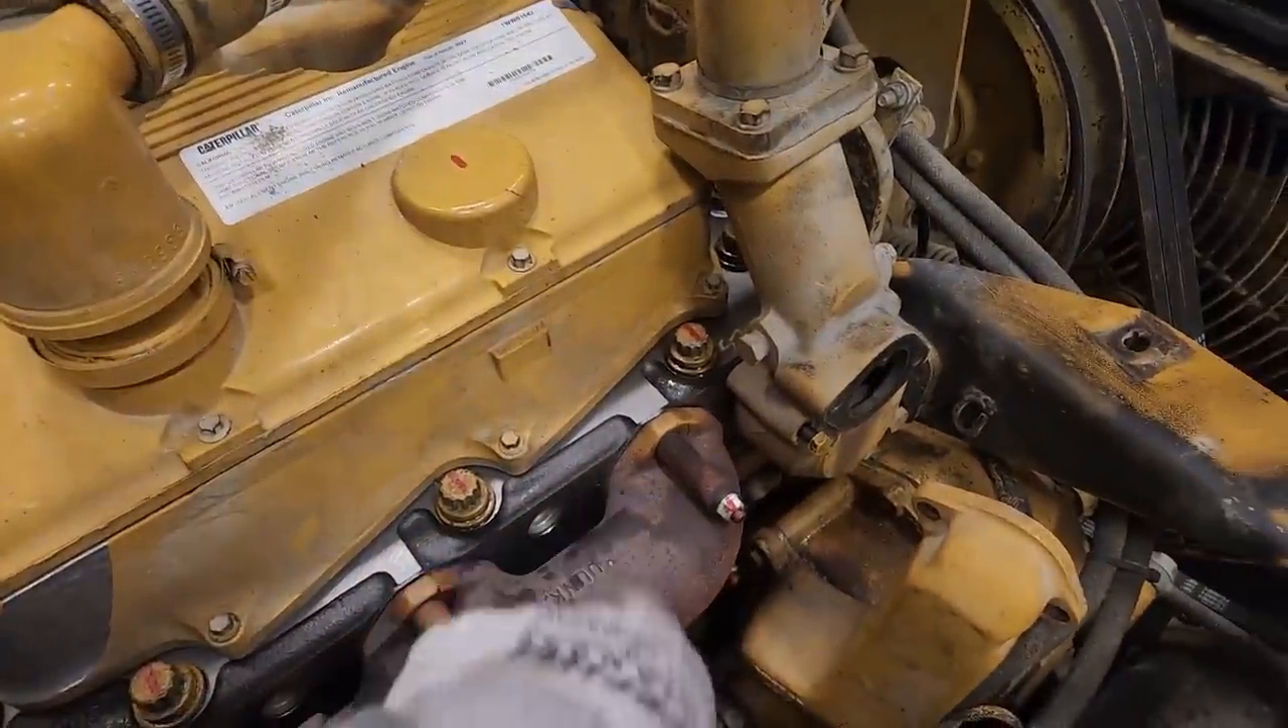So, you can see the valve covers are on now. Valve cover base is on.